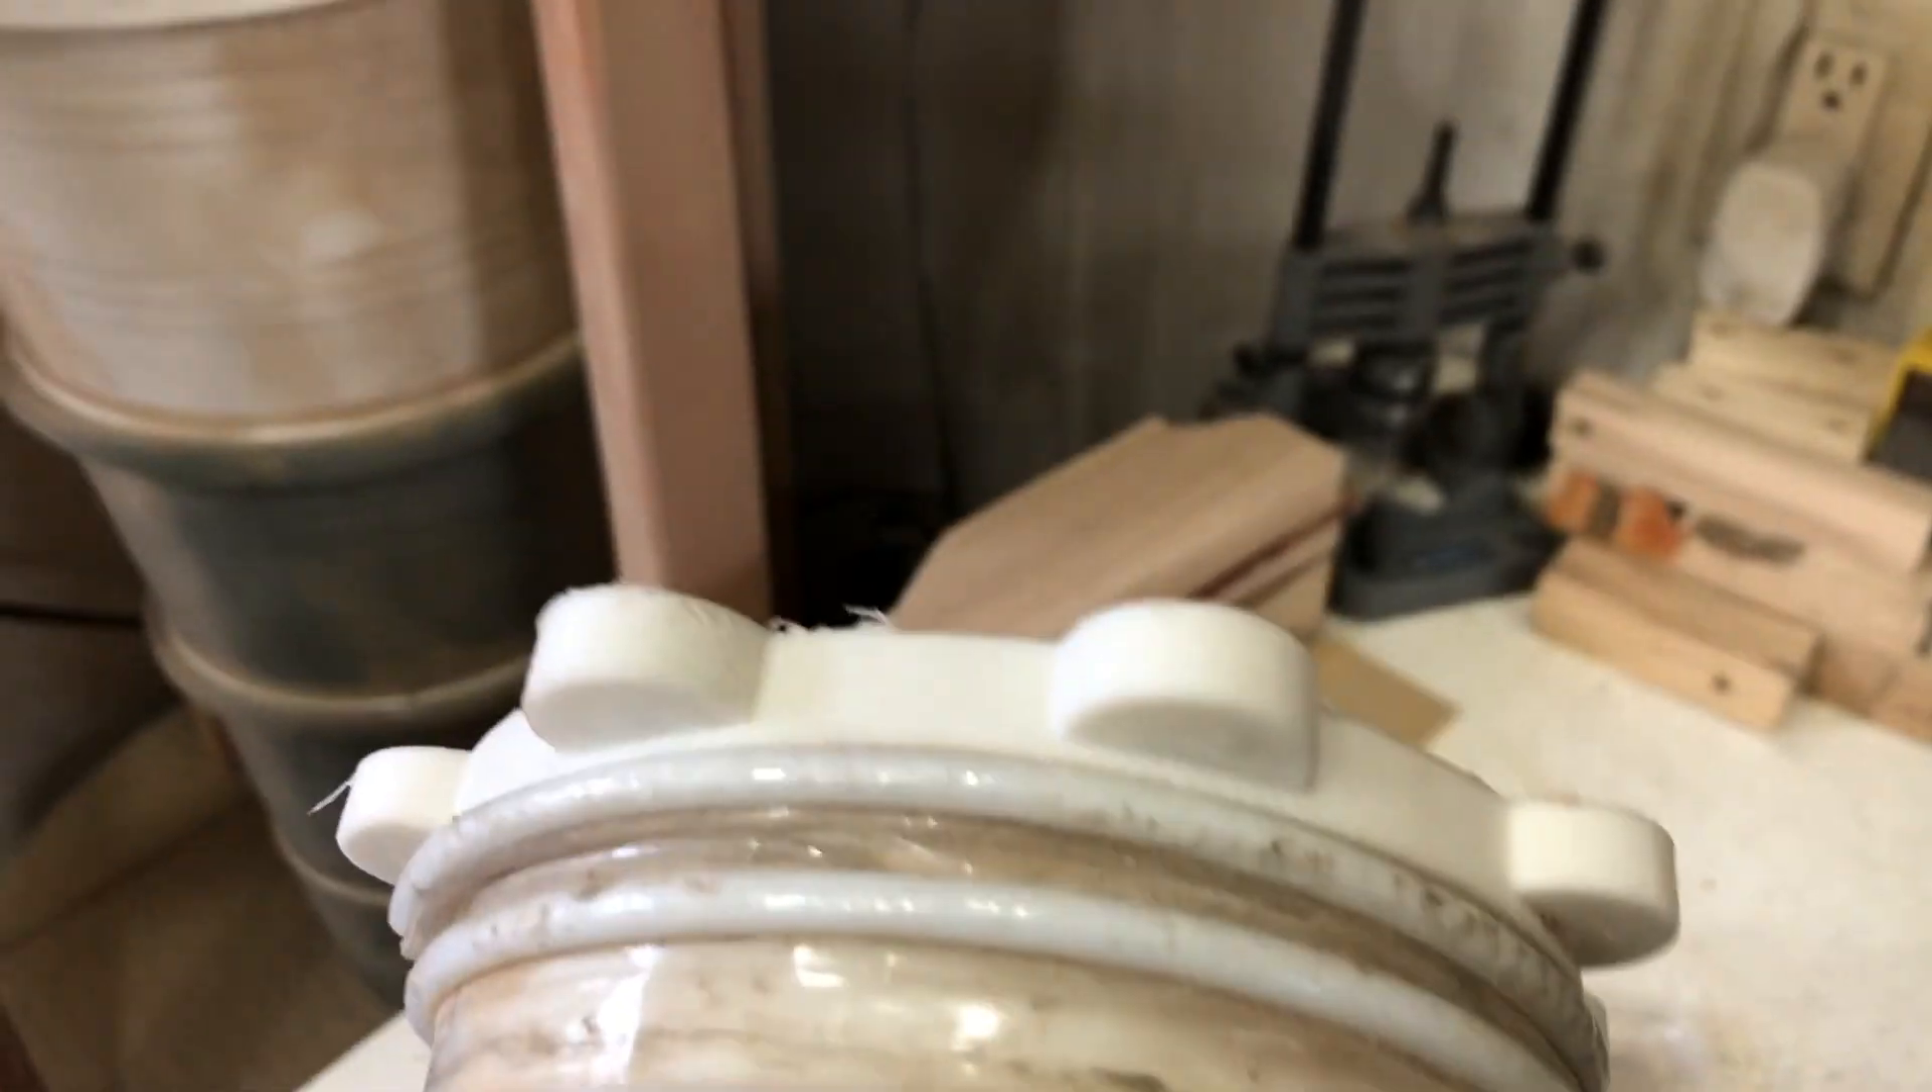I have just put the fitting on the end of this hose.